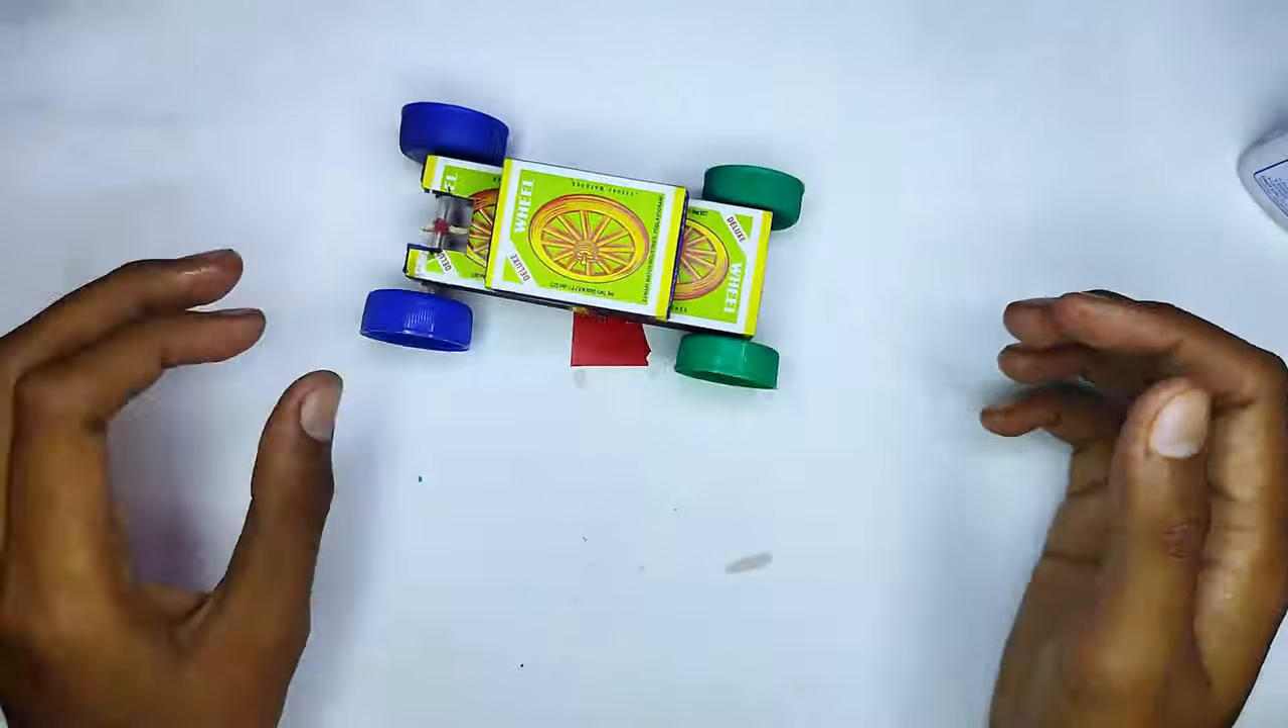तो देखिए फ्रेंट्स यह दोनों वील अच्छे से कंप्लीट हो चुकी है।